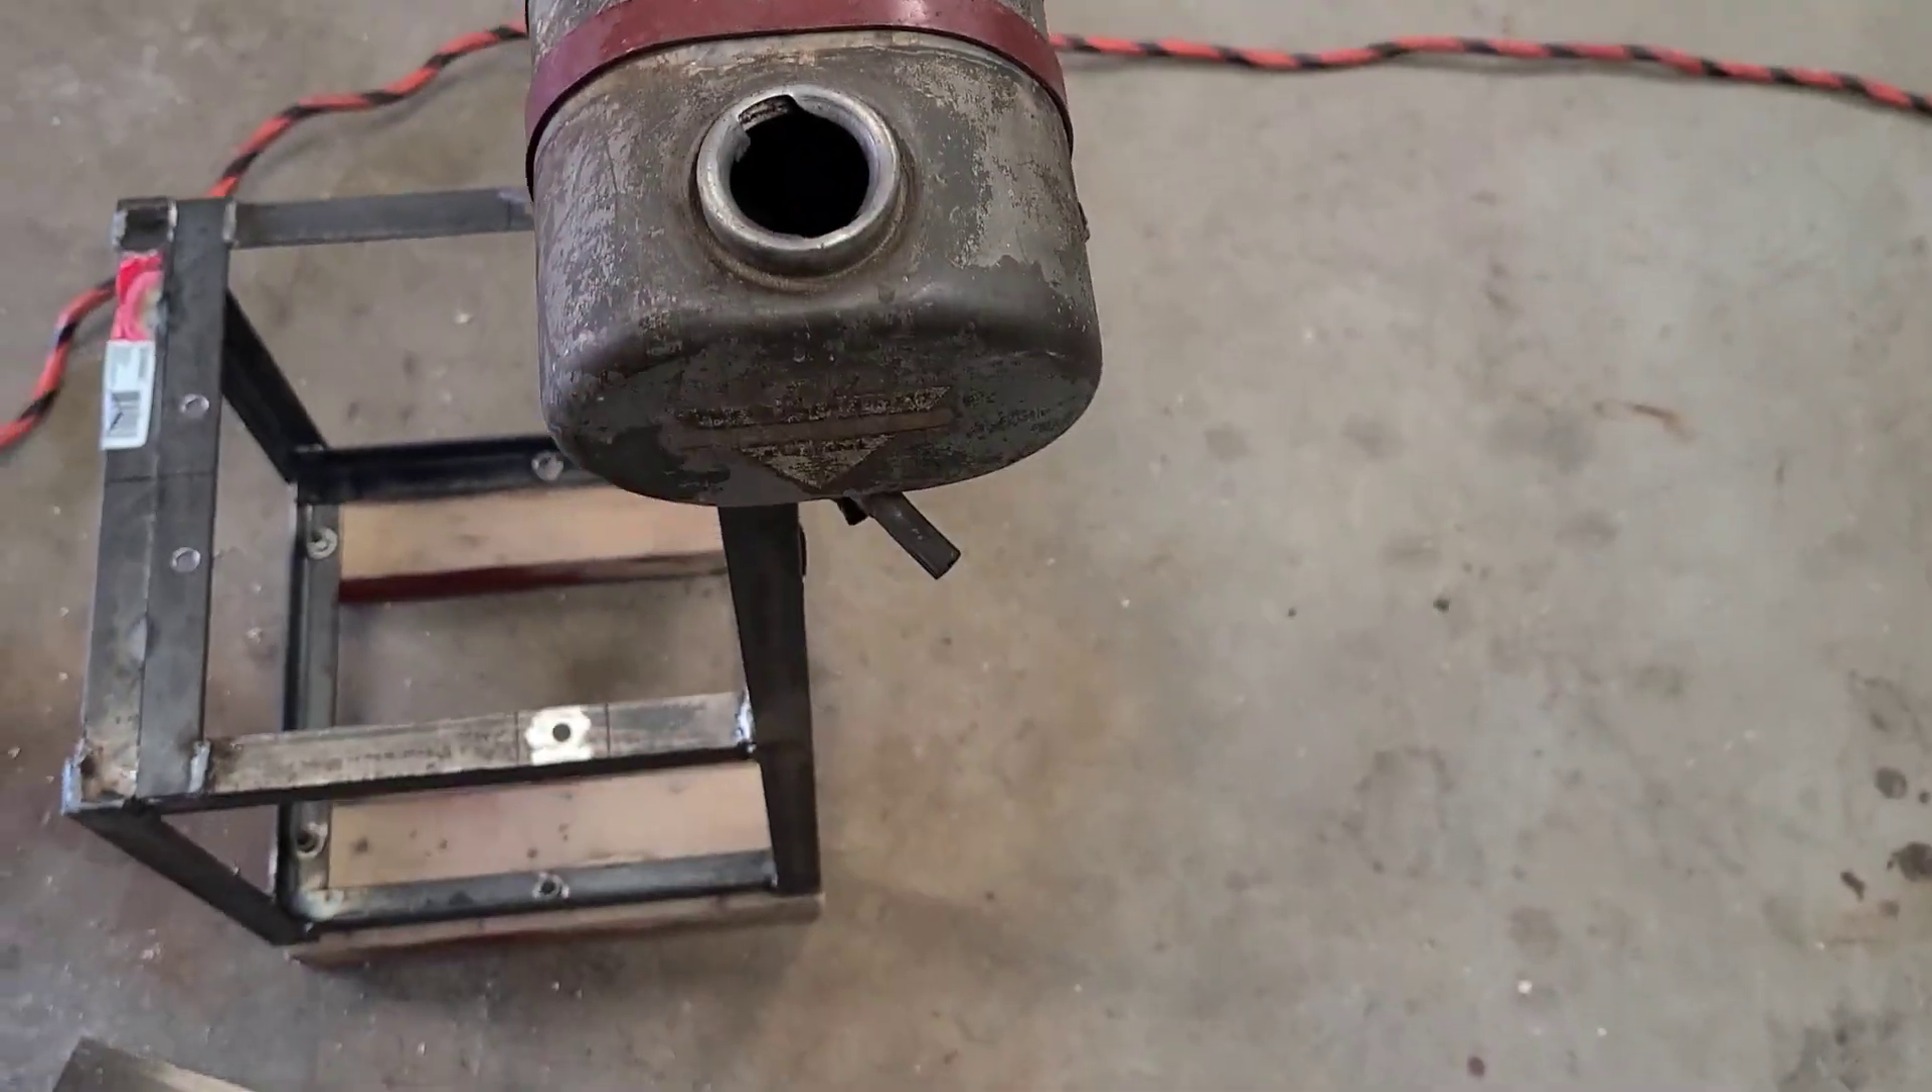I just got to find a gas cap. I don't have a gas cap for it yet, but that is that.